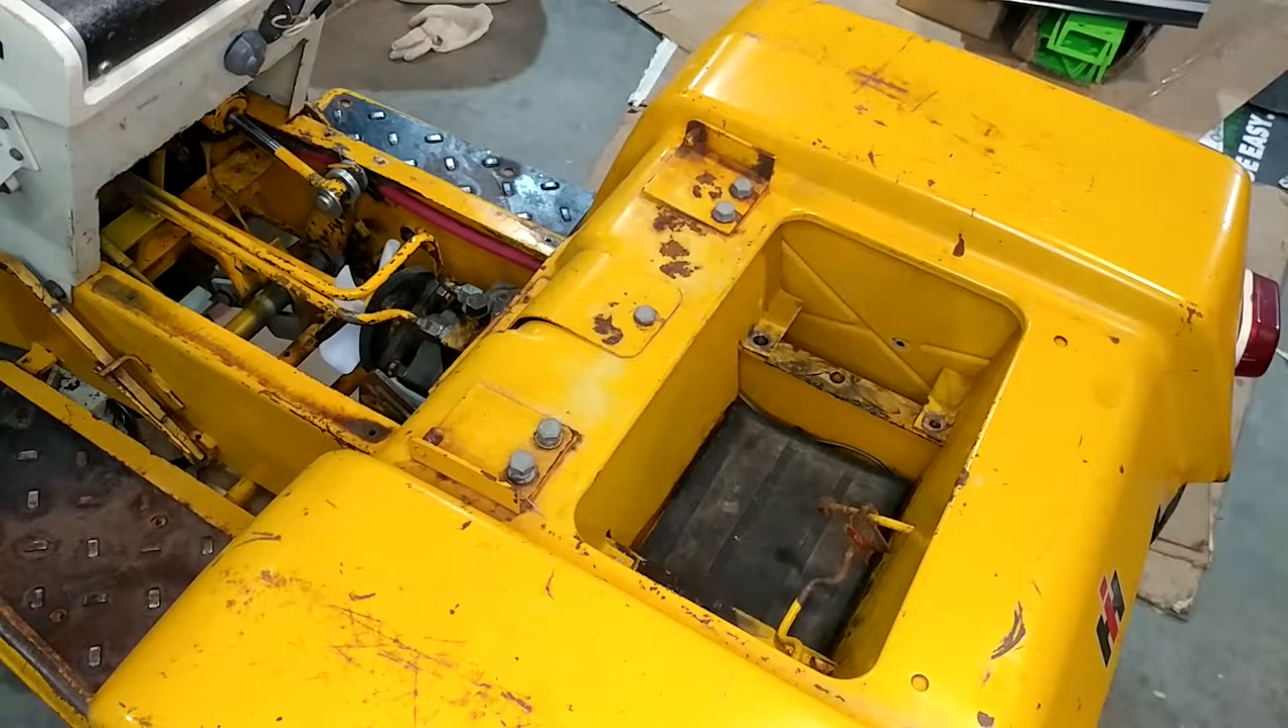So the fenders are all bolted on.